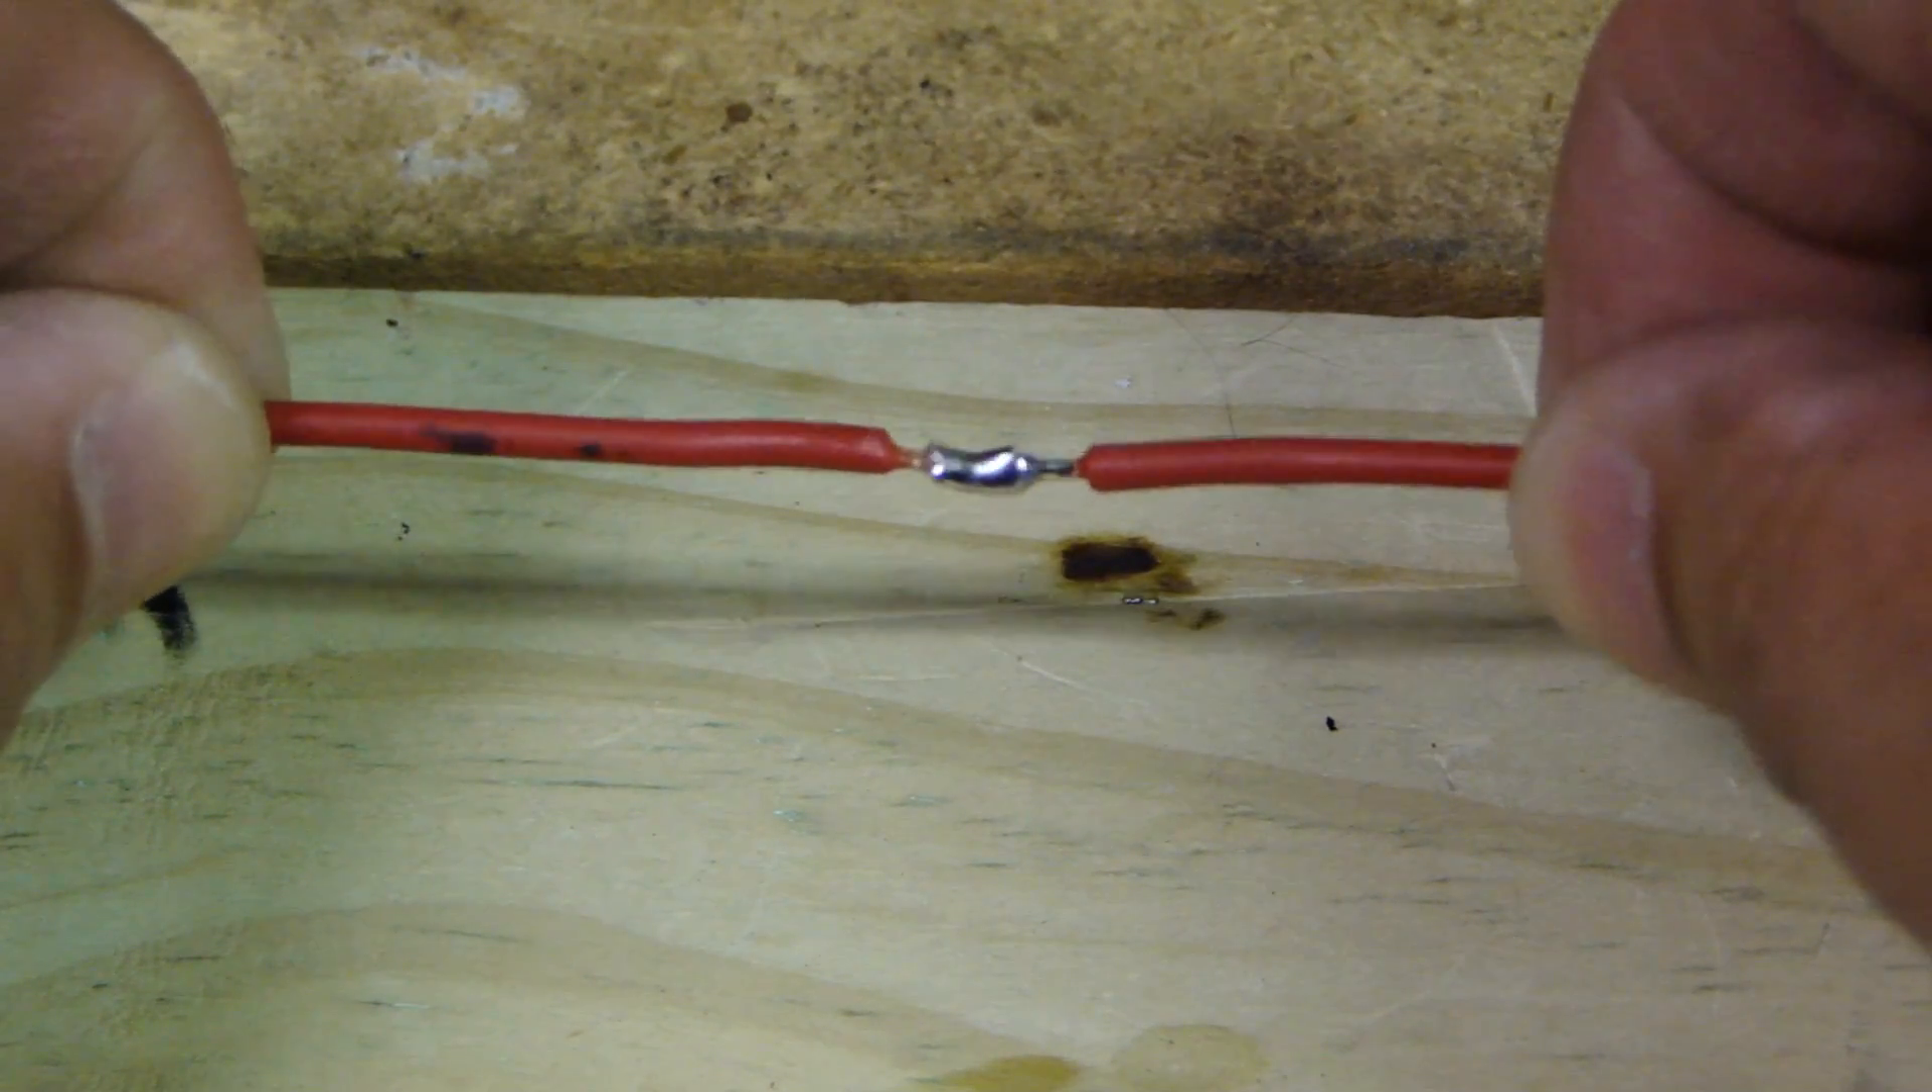So here you see the two wires are now joined.